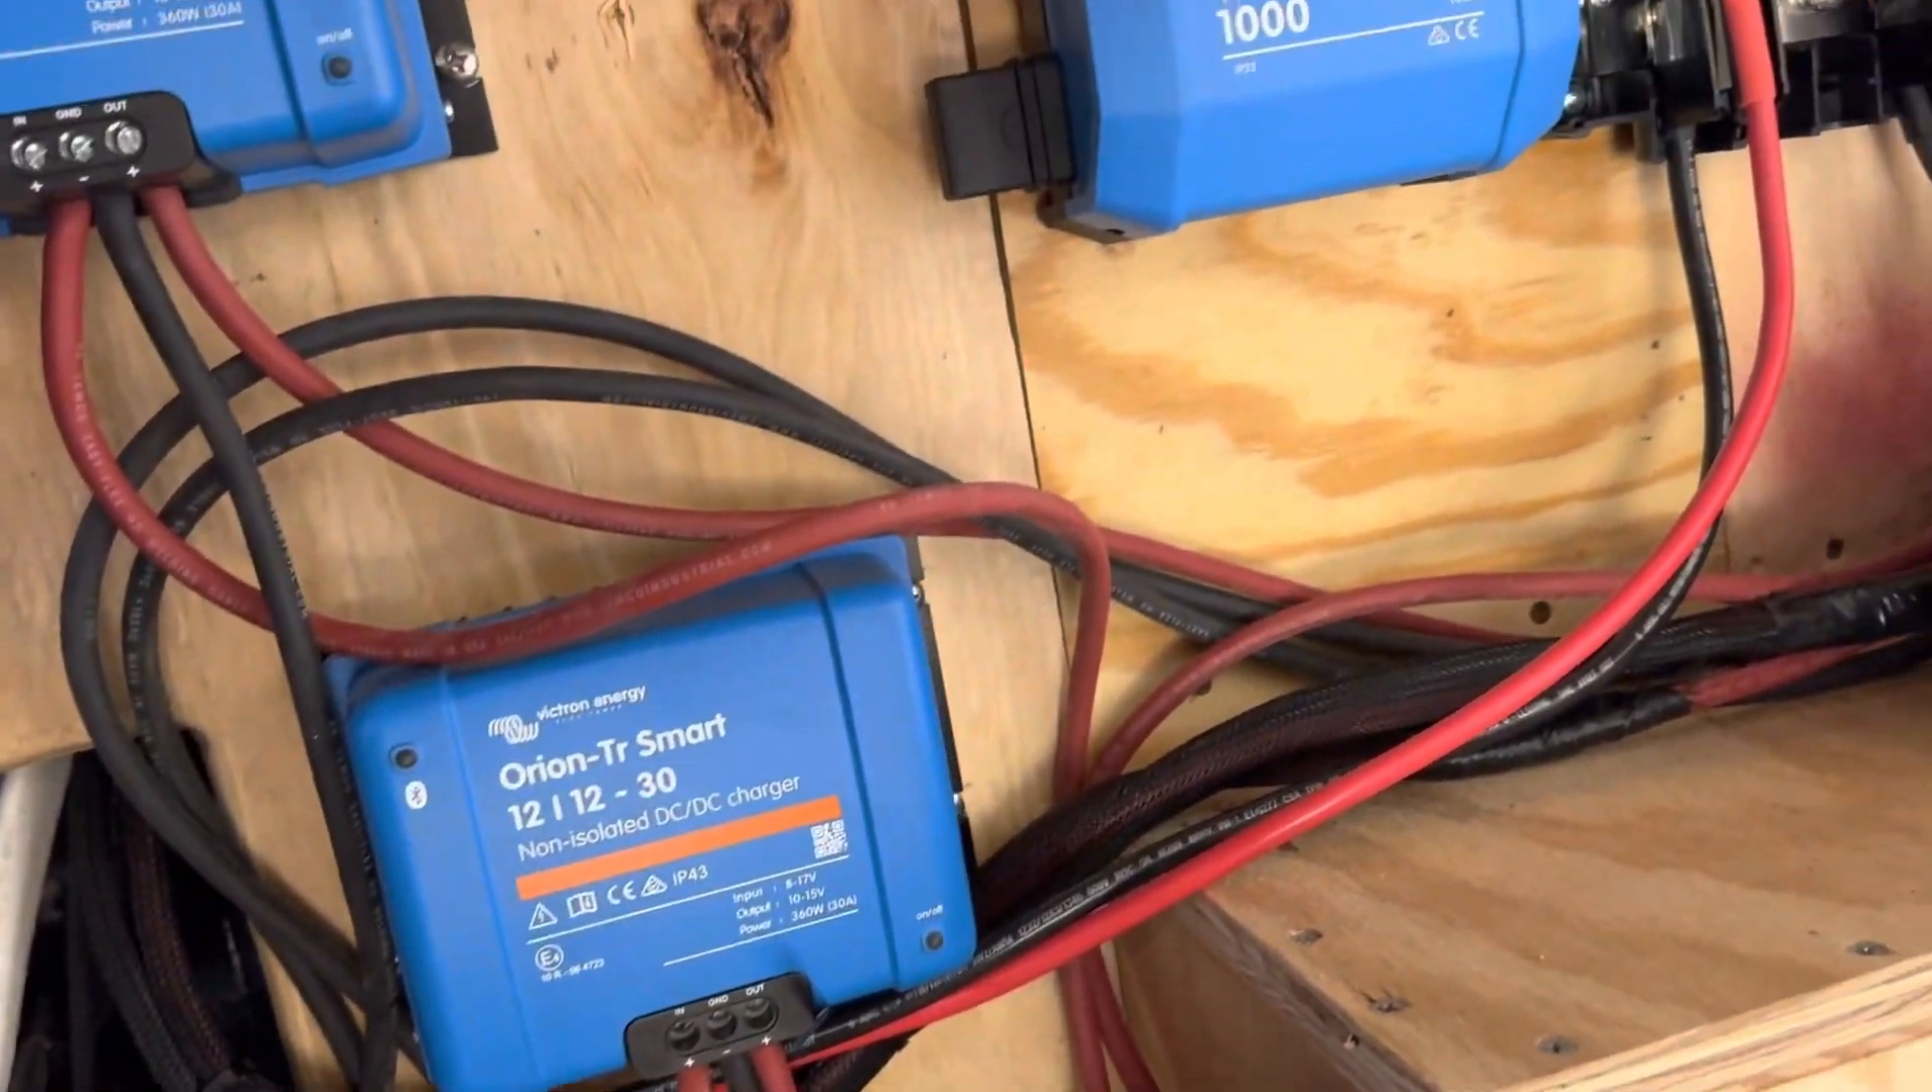So i got all the fuses and um the cables are kind of a mess right now because i haven't got any of the cable management stuff set so i'm just trying to get everything wired.